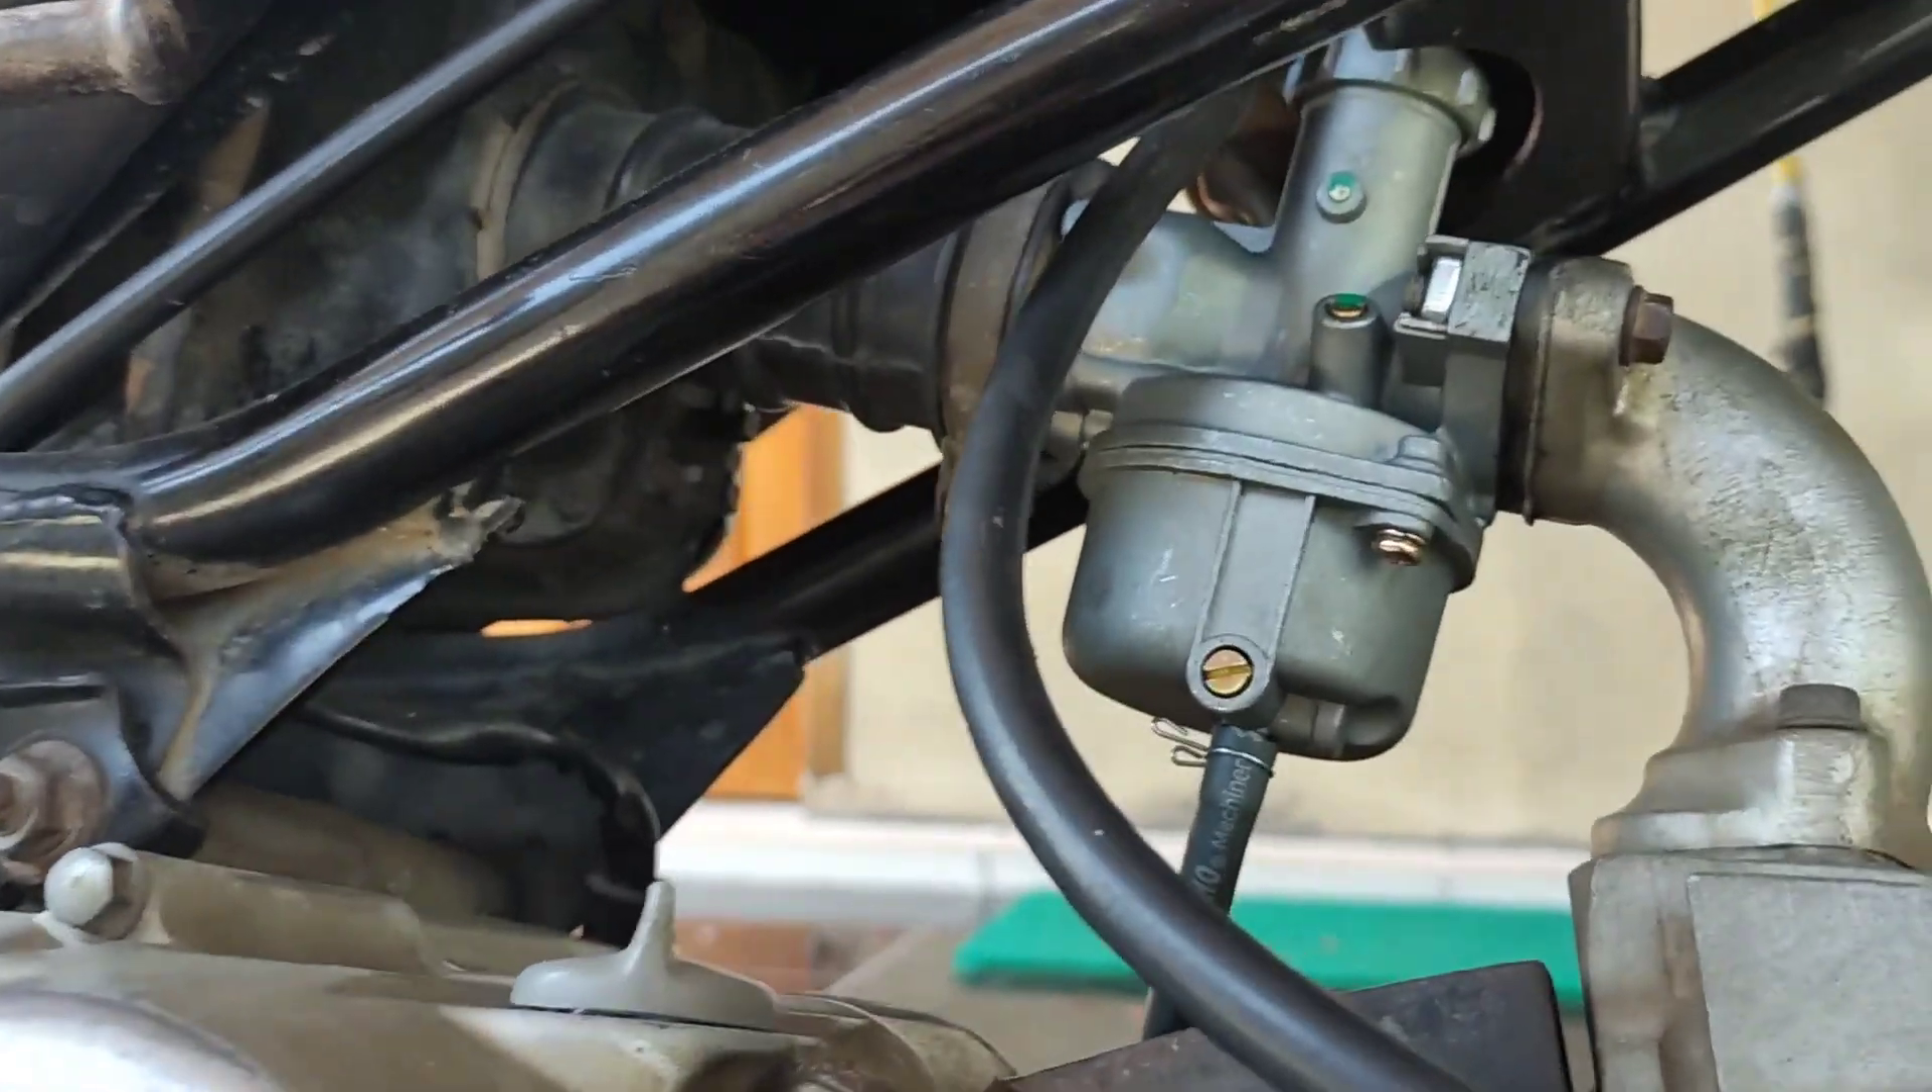Karburatornya Sudah terpasang Dan ini habis saya tes Alhasil normal.